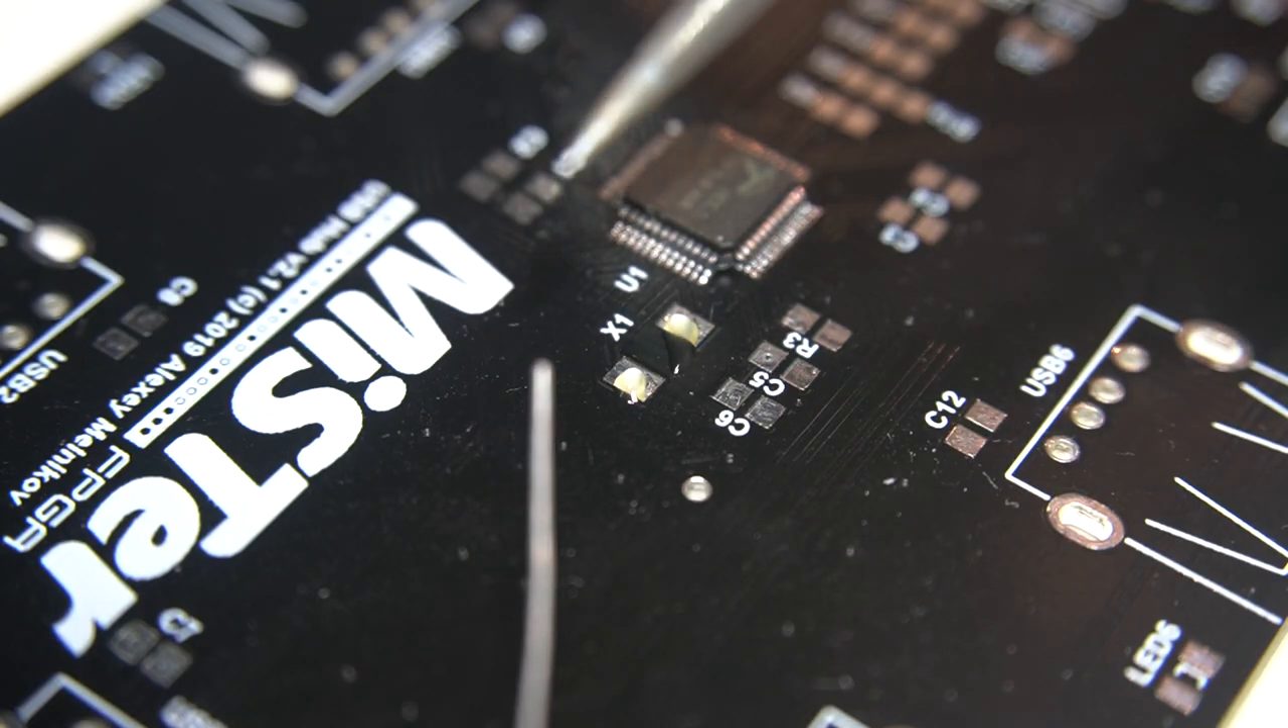We can now continue soldering the other components. These are the pads for the 12 MHz crystal.